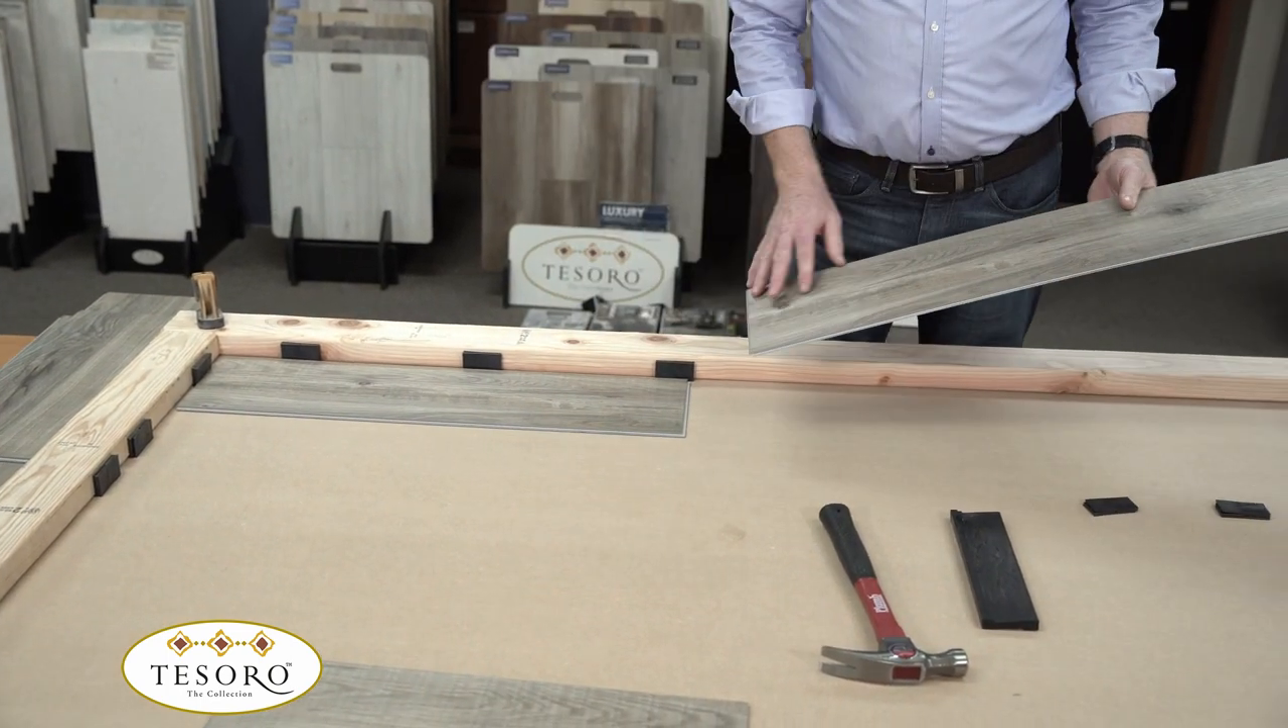I've already cut a piece against the wall here and you can see I've already put my spacers in place.